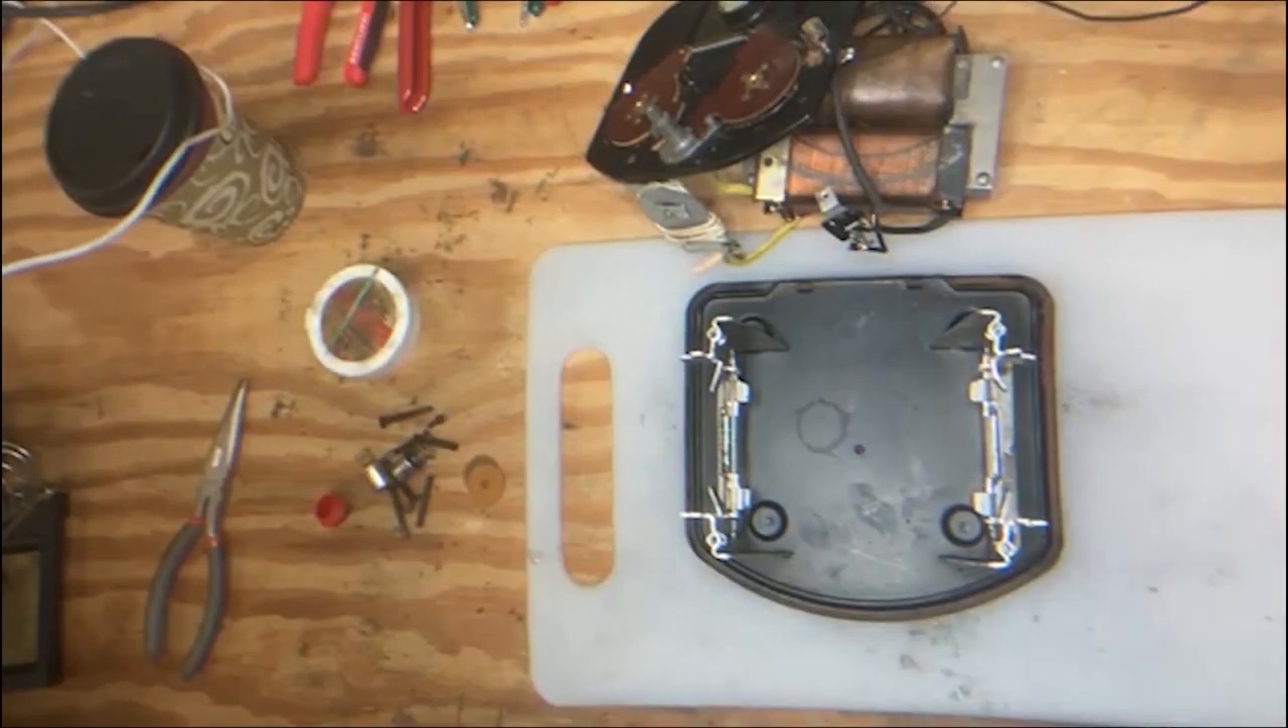We took apart this KW transformer which was an absolute mess and boy oh boy was it ever.